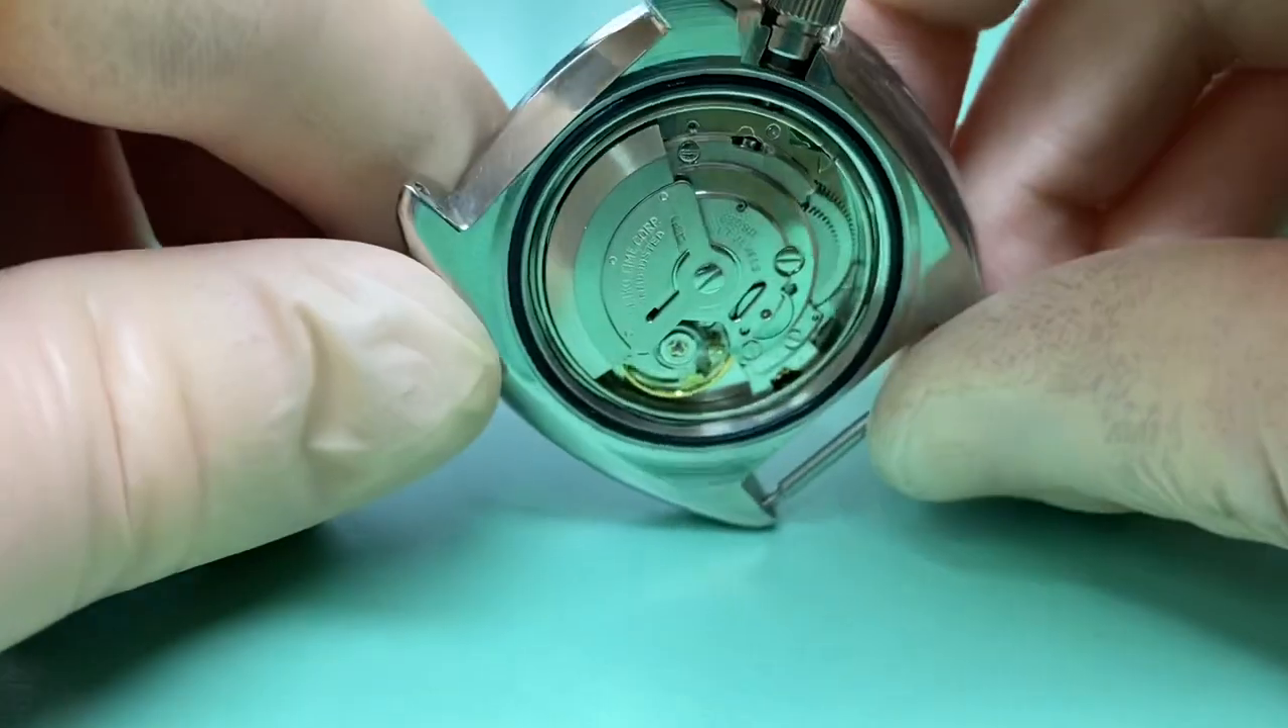We have the watch installed in the case correctly, and we have our automatic work in place as it should be.